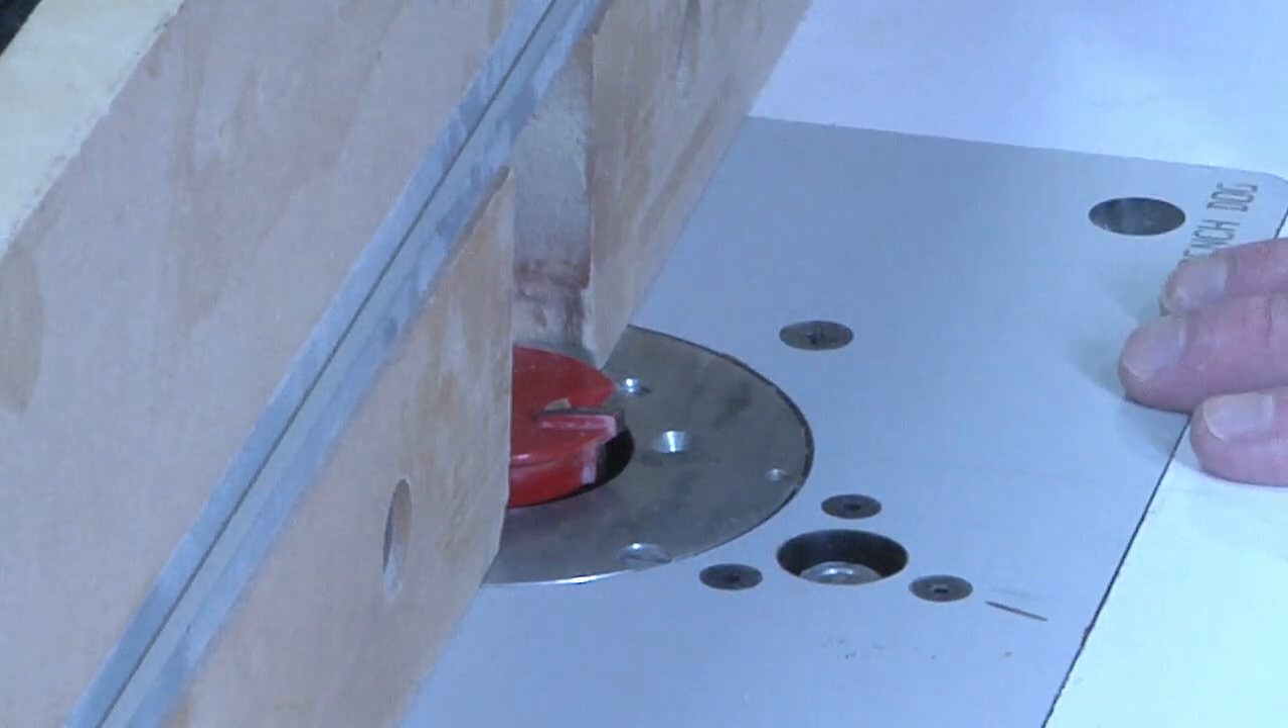Okay so I have the router bit in the table for our first setup which will be making the fronts and backs to the drawer.